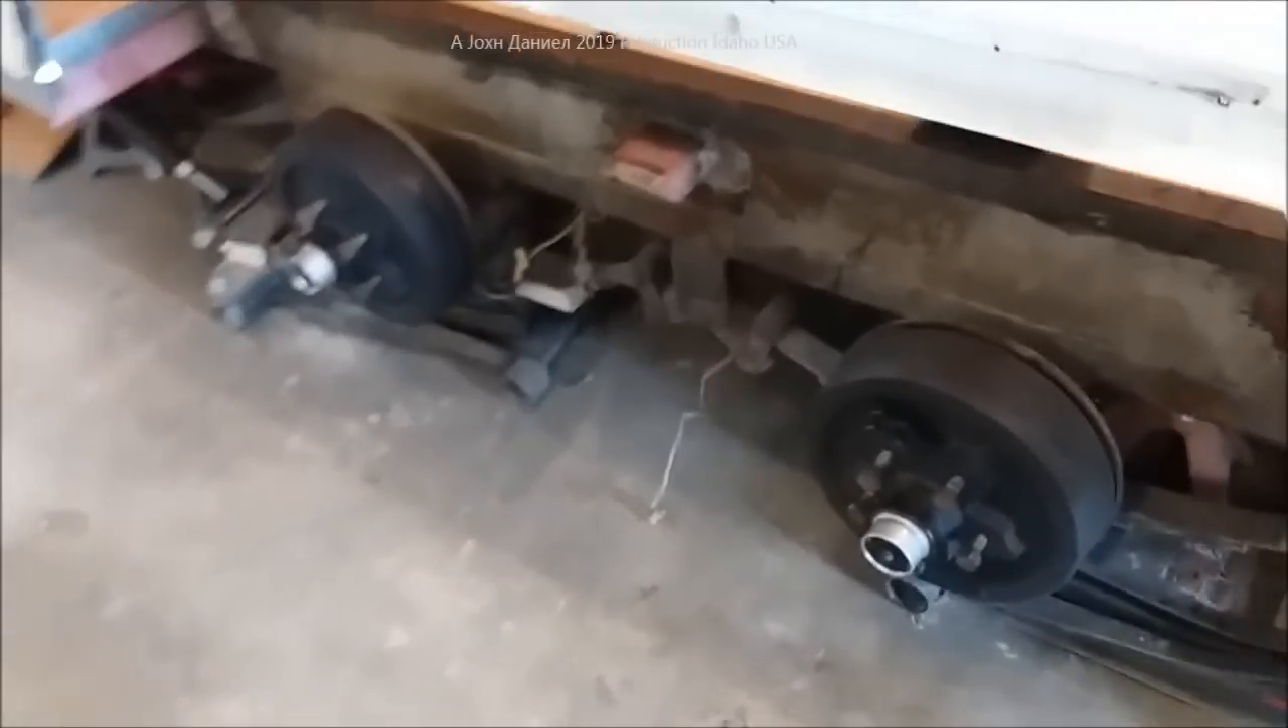Um just finished putting the uh the new hub sets in on the old dayton axles.